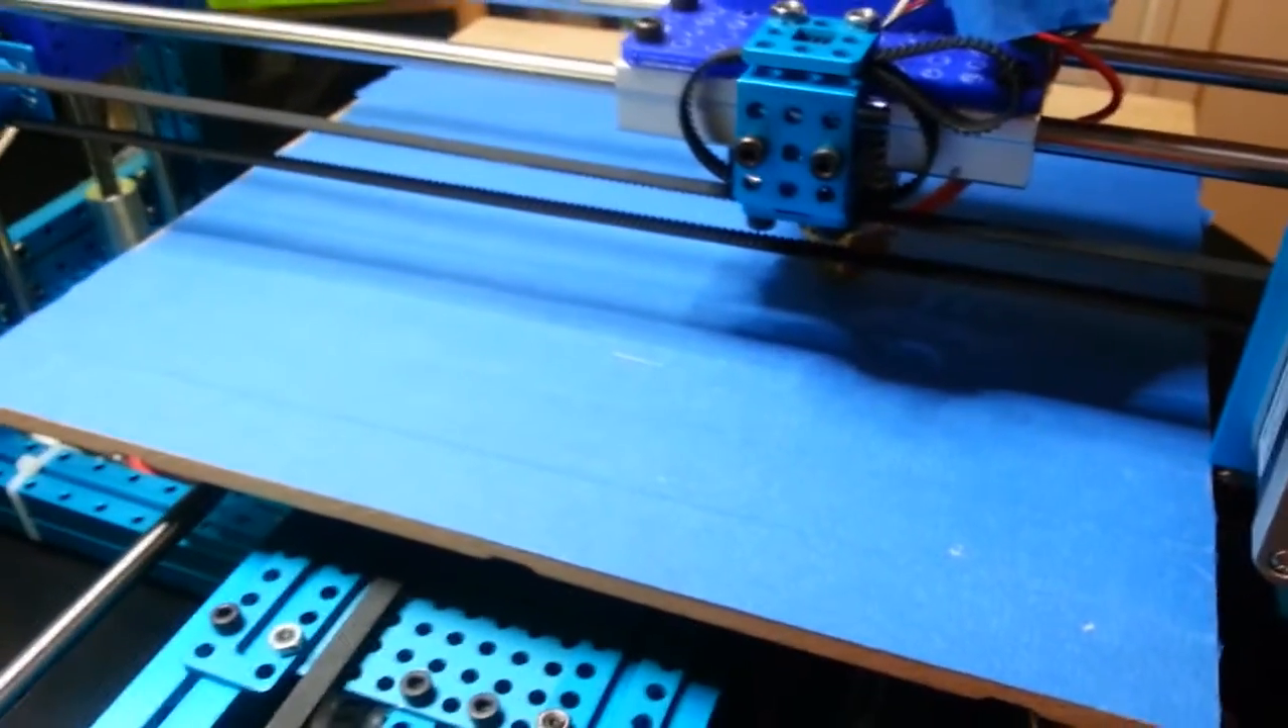I can't really show that now that I've put on the print surface. As you can see, the print surface is covered with blue painter's tape.